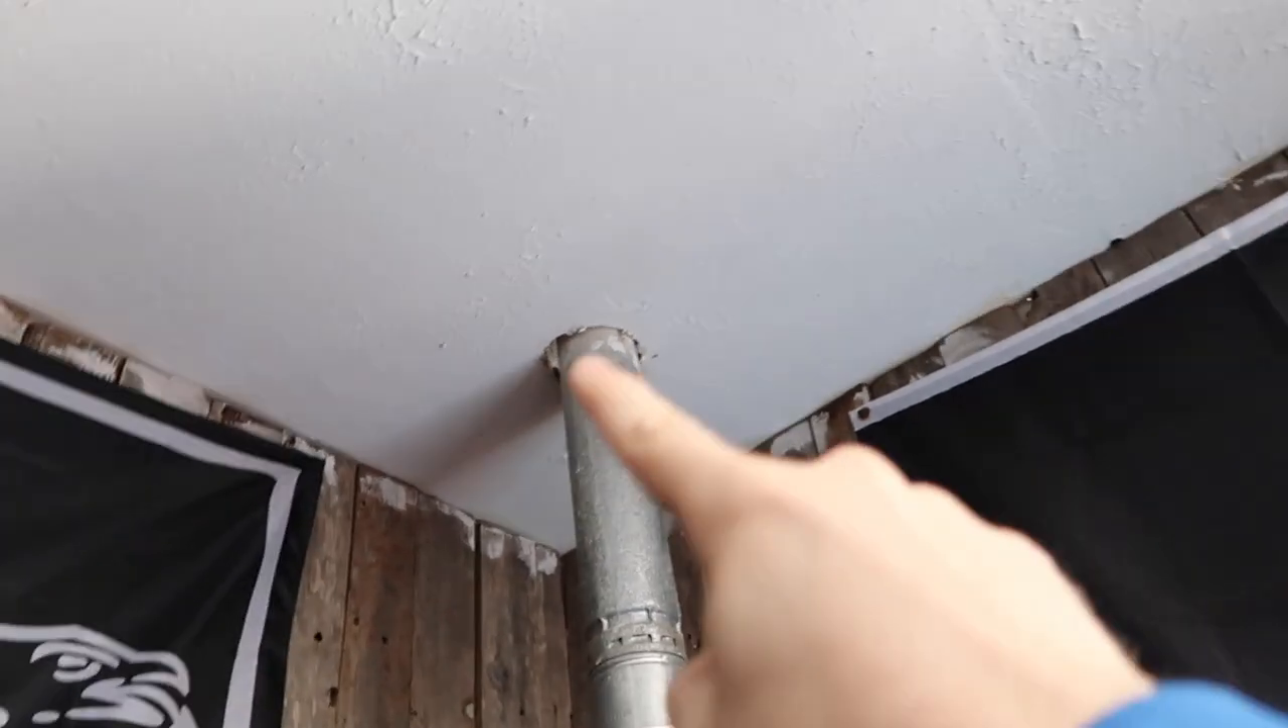We have a water heater flue touching combustibles.